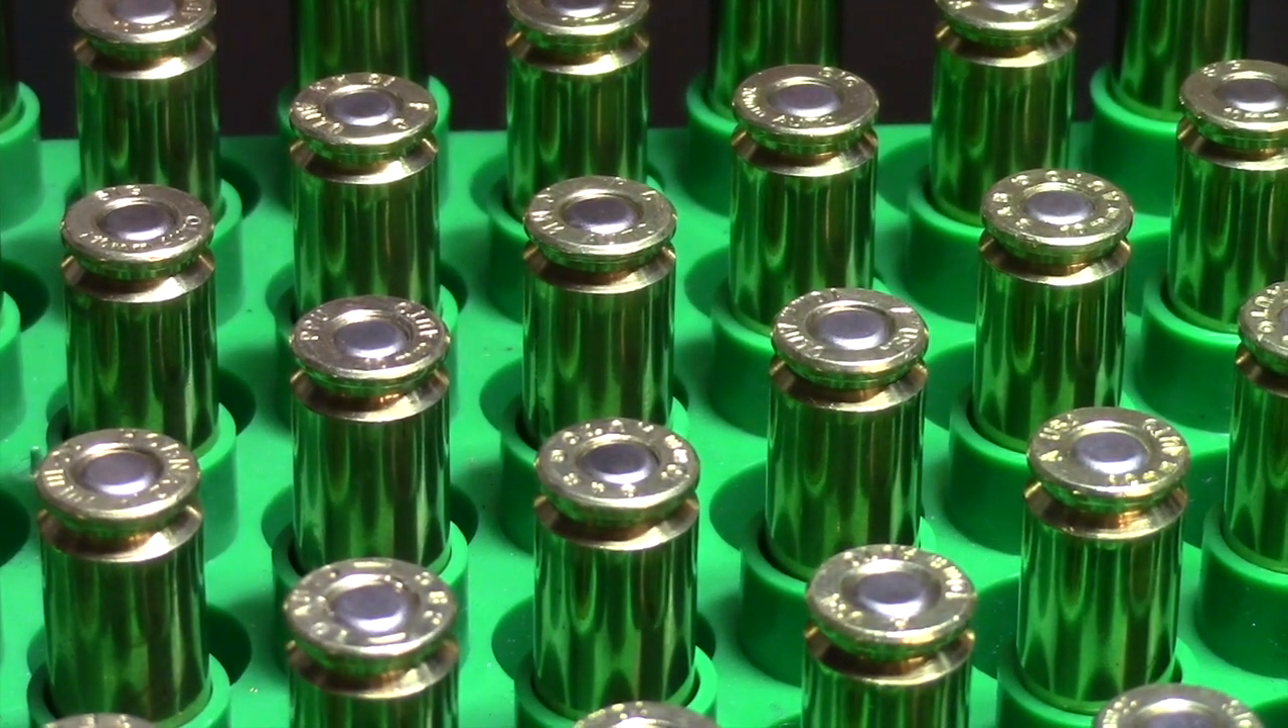There's our 50 cartridges all sized we've got our primers in.